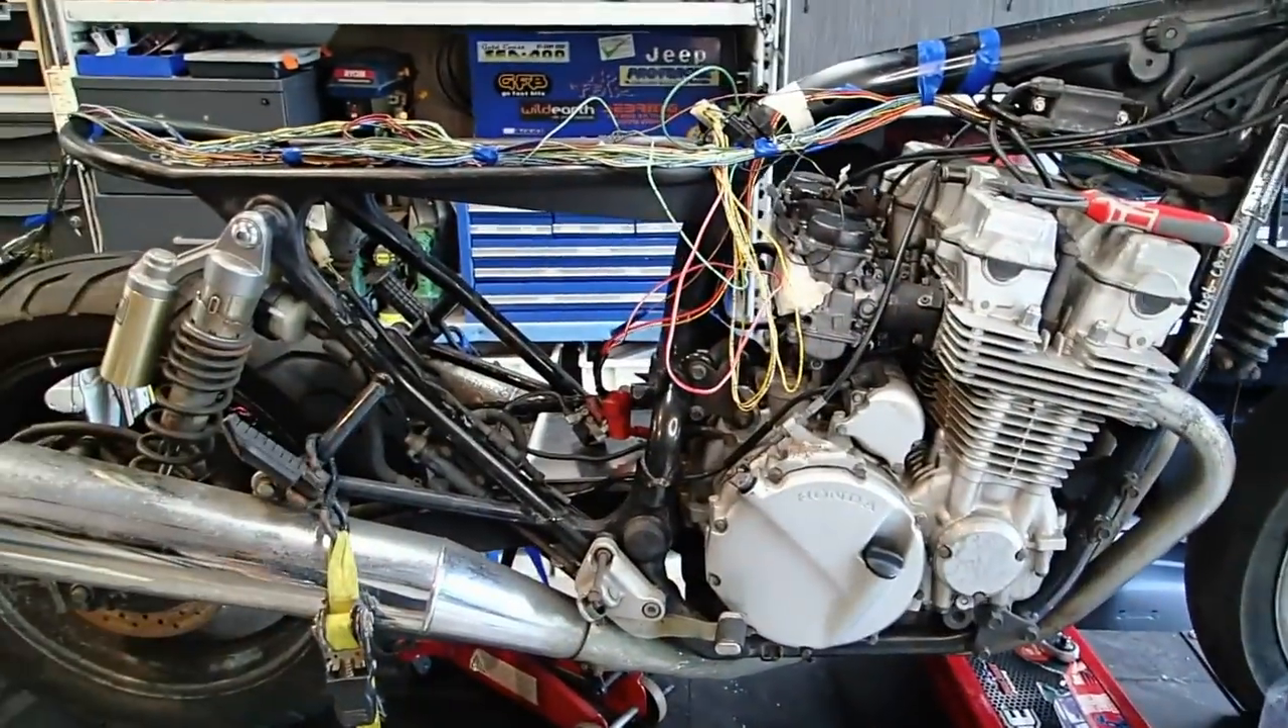And obviously, I've taken all that black loom off, the loom covering.